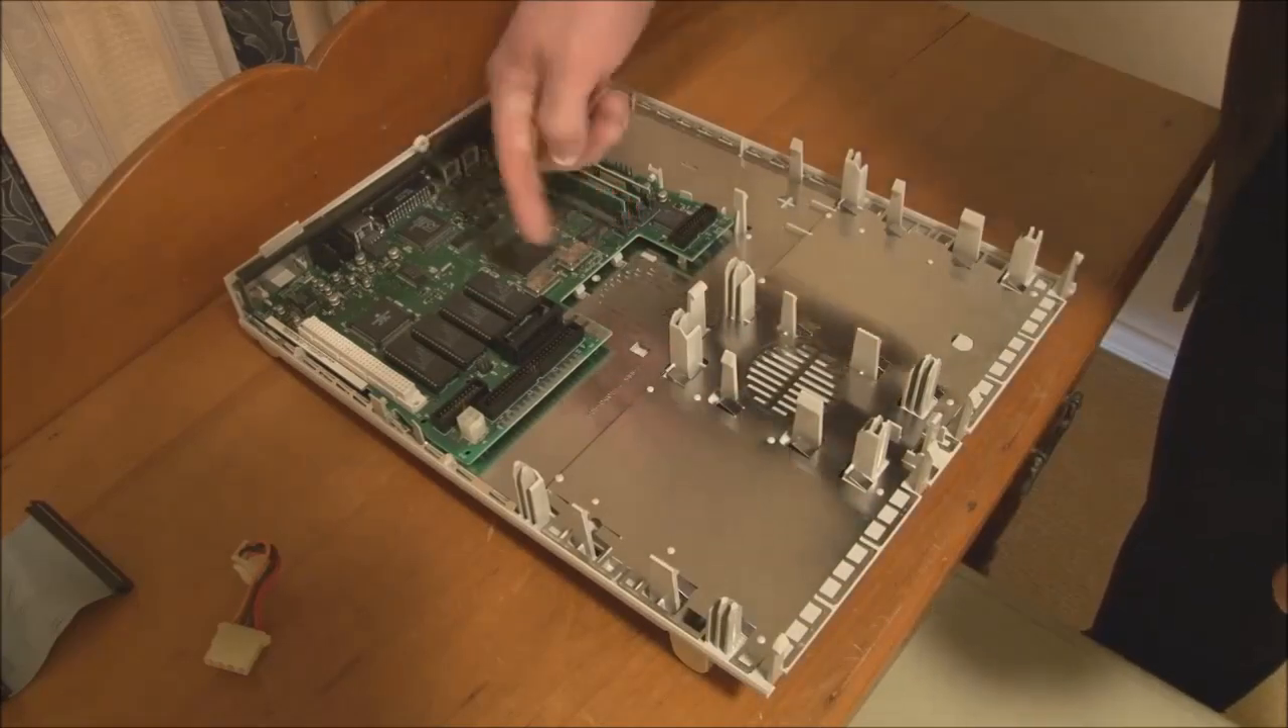Next up, well, the last thing really in fact to remove is the logic board itself.